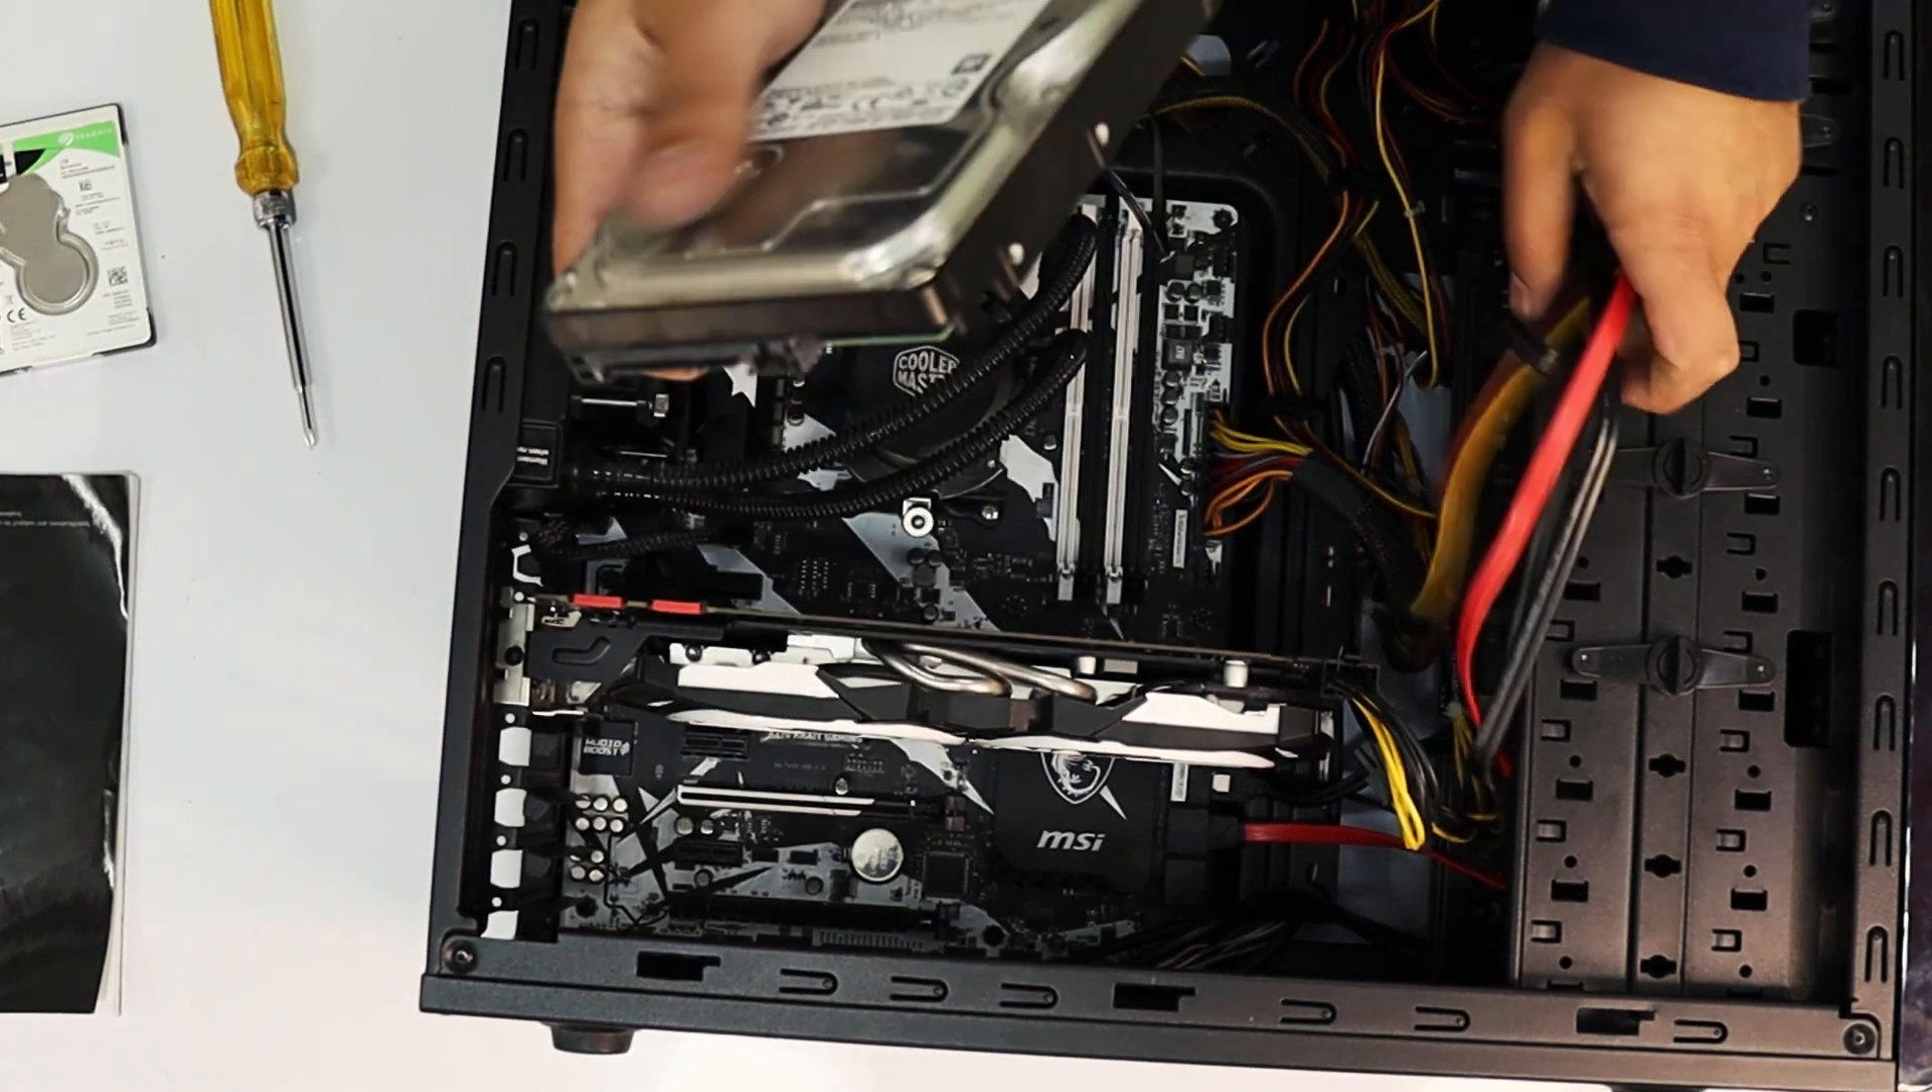Graphic Card इंस्टॉल हो गया अब रही है हमारी सिरफ Hard Drives और RAM।